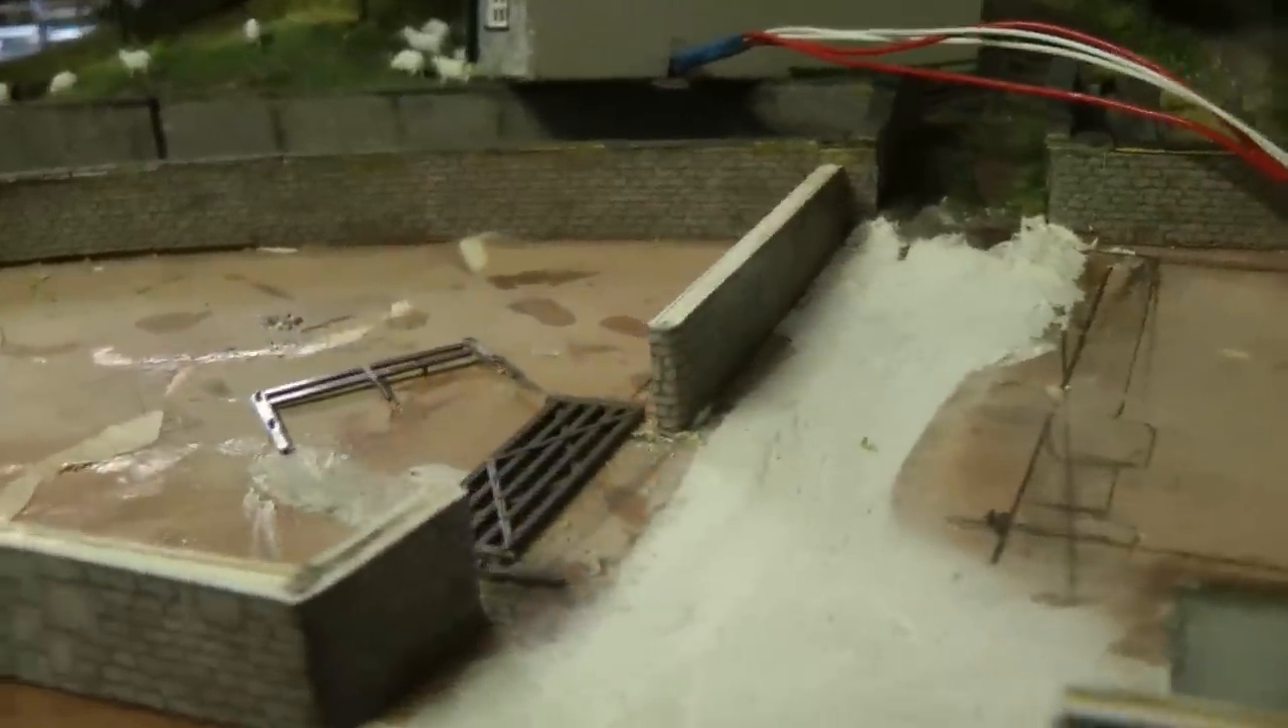Right, as you can see I've moved on a little bit and added all the walls. All the walls are now done.